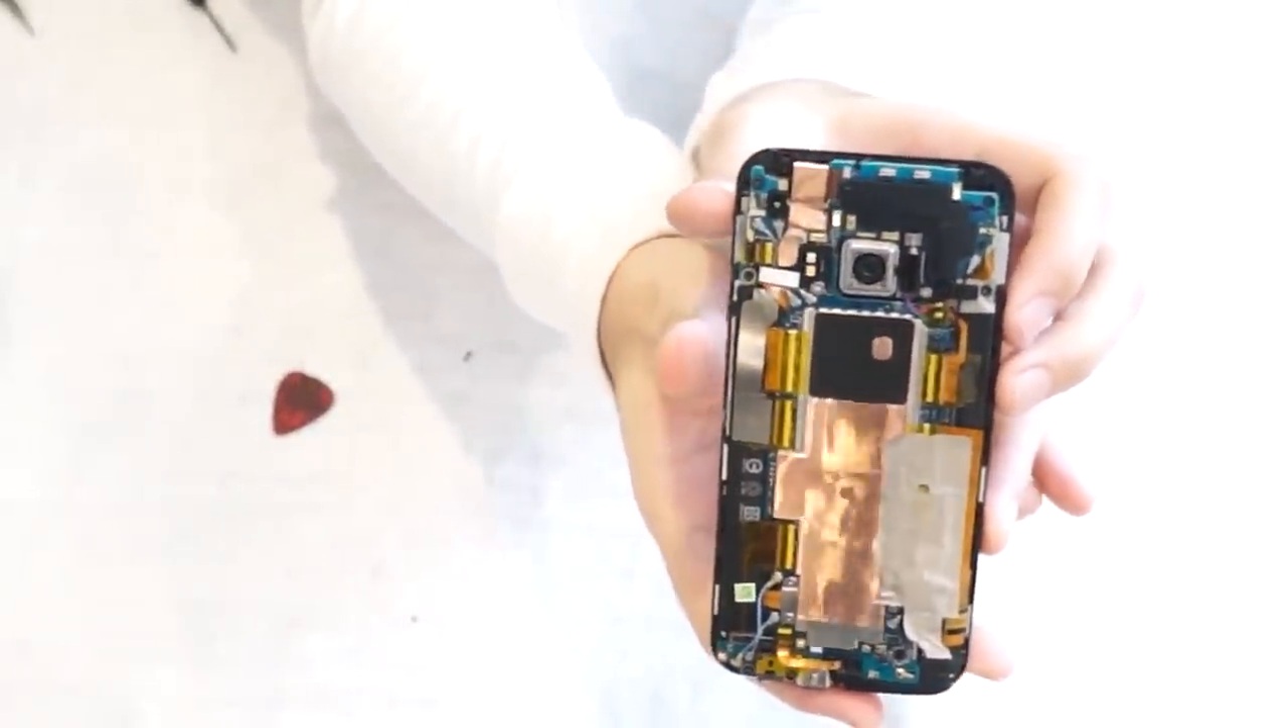And you're pretty much done. All that's left is to put the back cover on and the top plastic cover piece.